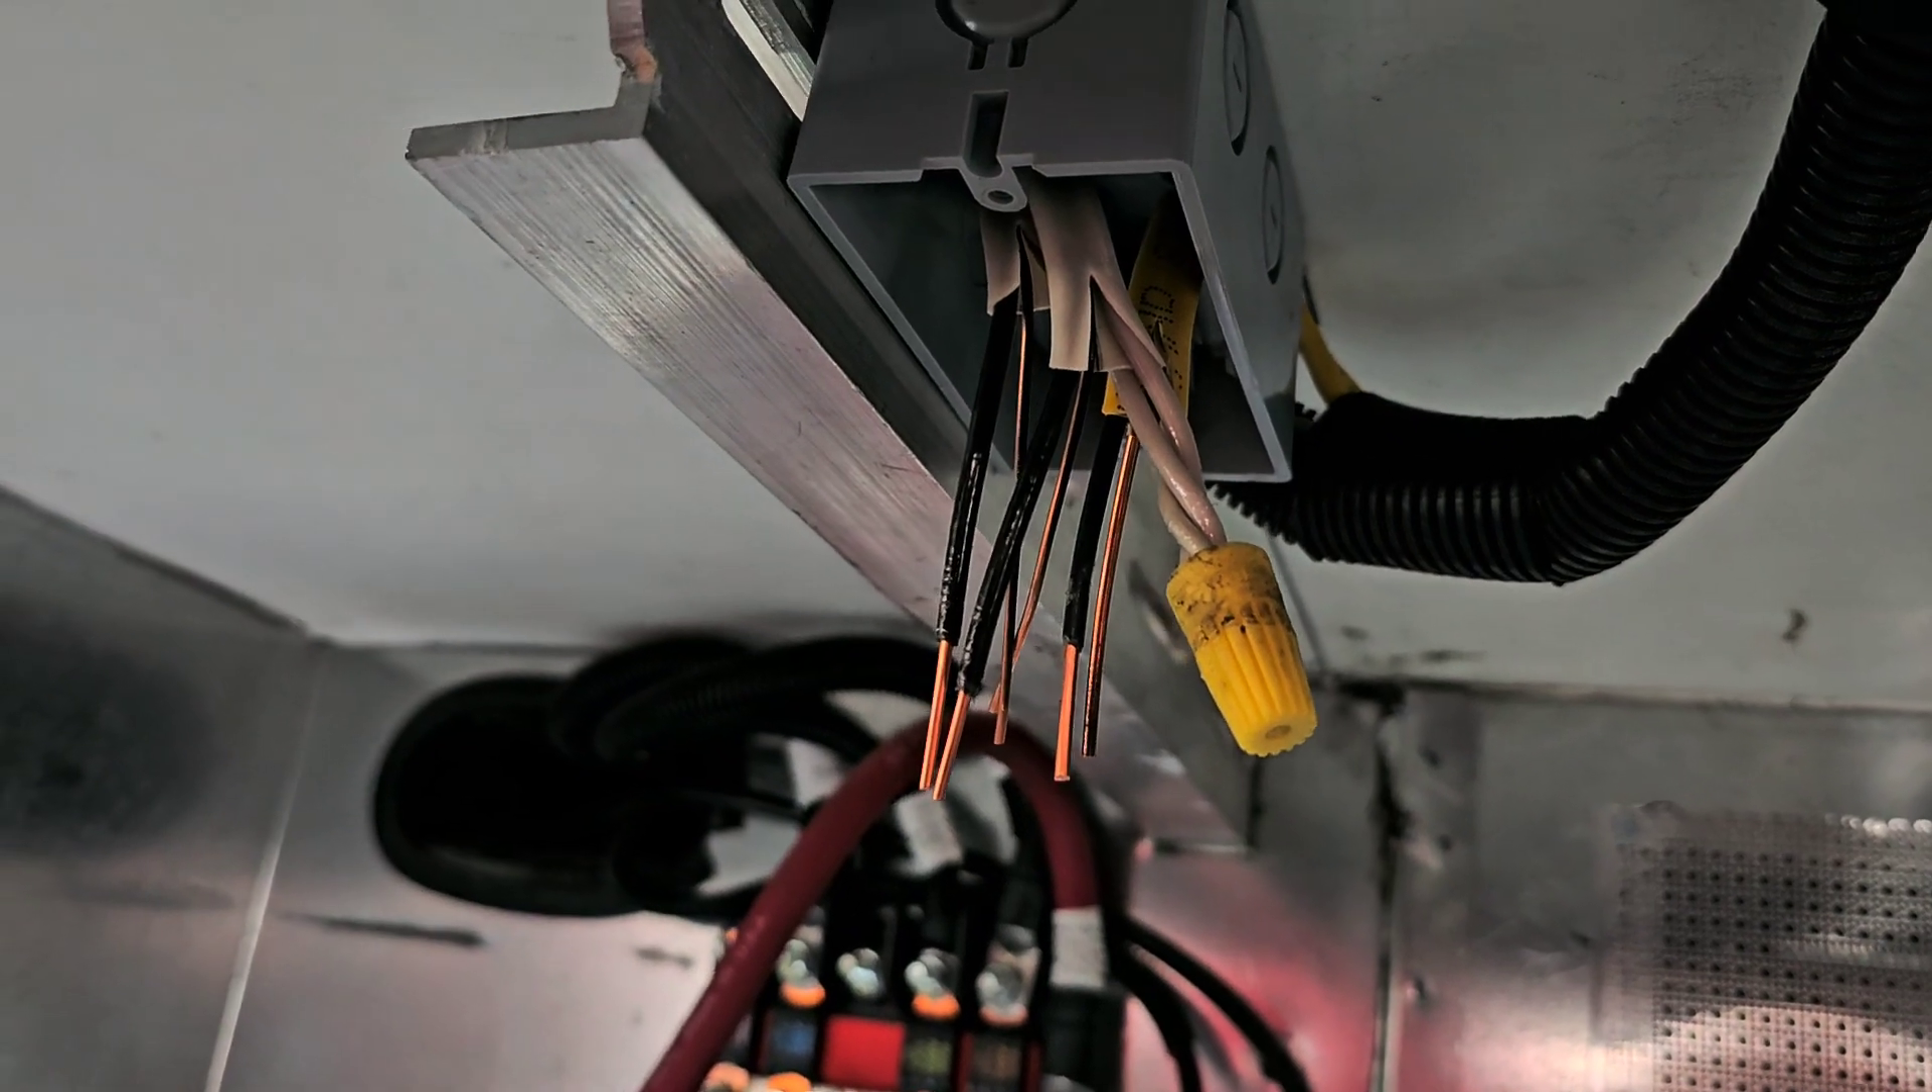Okay, so I've run the wires, uh, into my junction box.